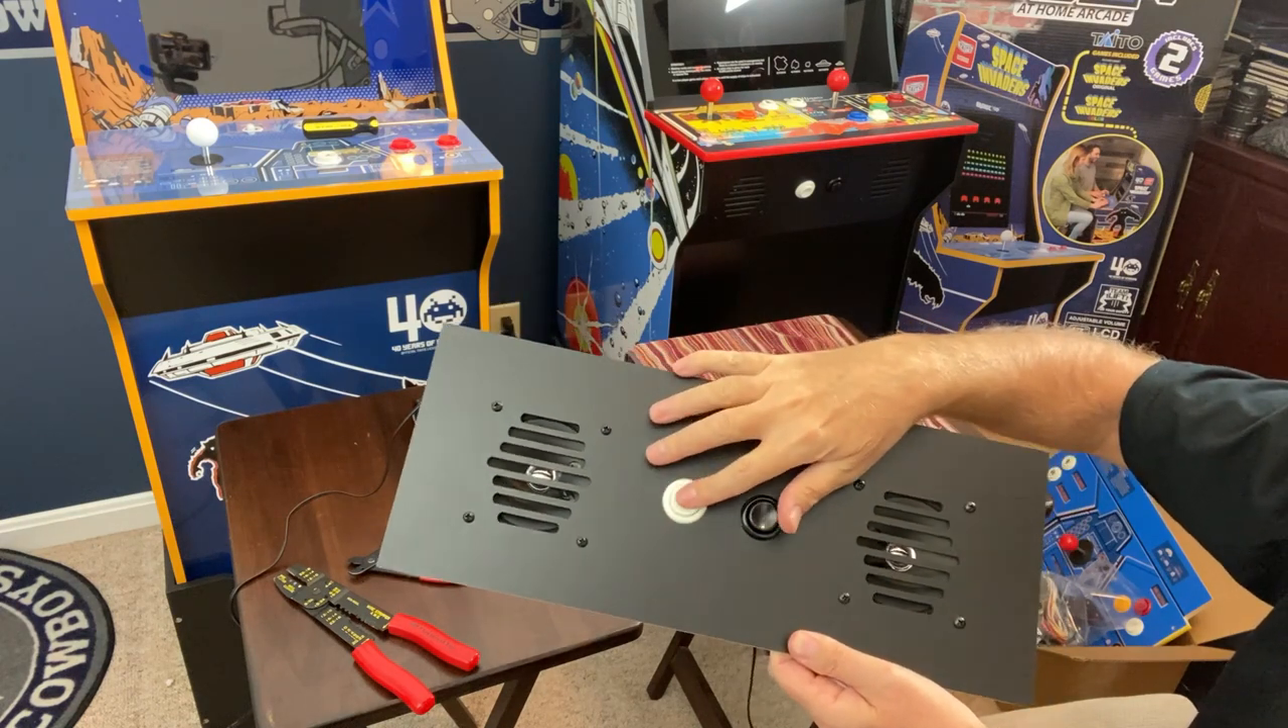I've finished building the speaker panel assembly it's called the J Panel so I've got the two buttons installed.